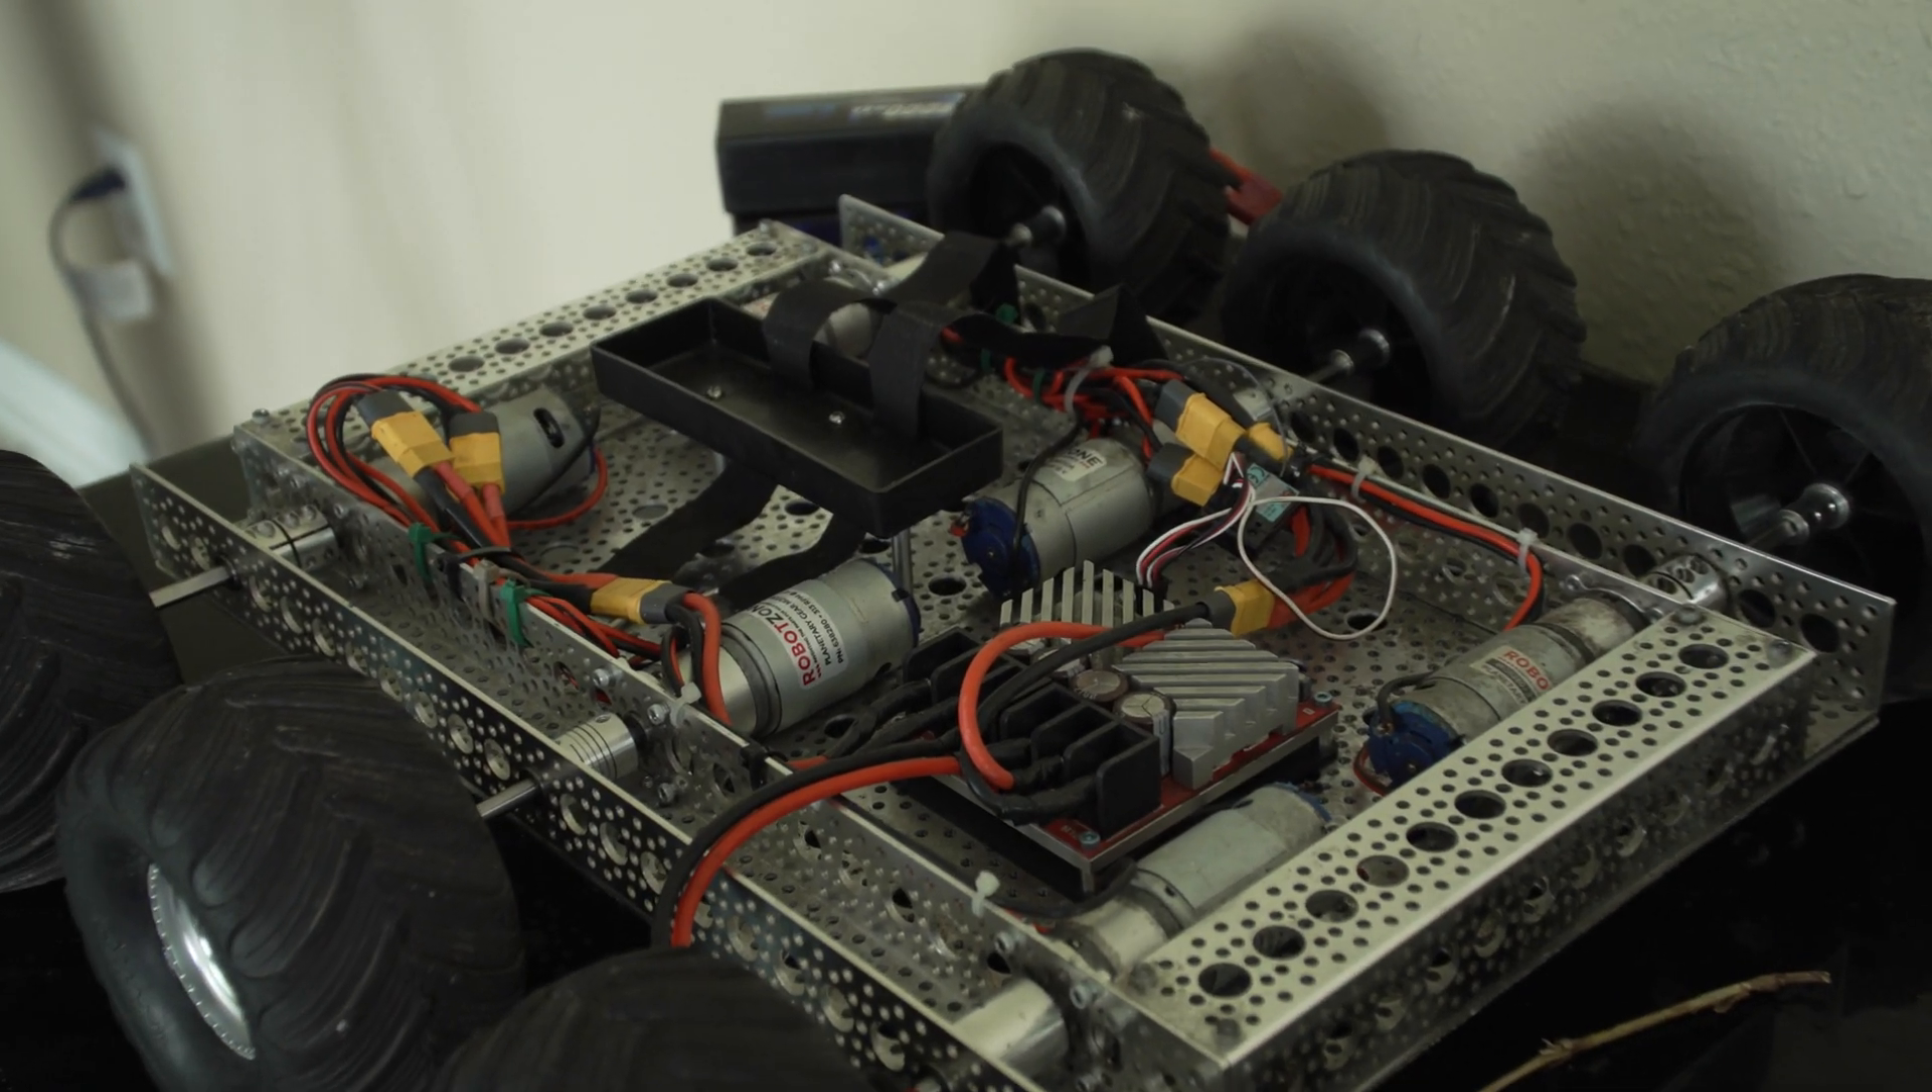So with all the electronics connected up and the wheels mounted, it's pretty simple moving forward in terms of testing if everything works.